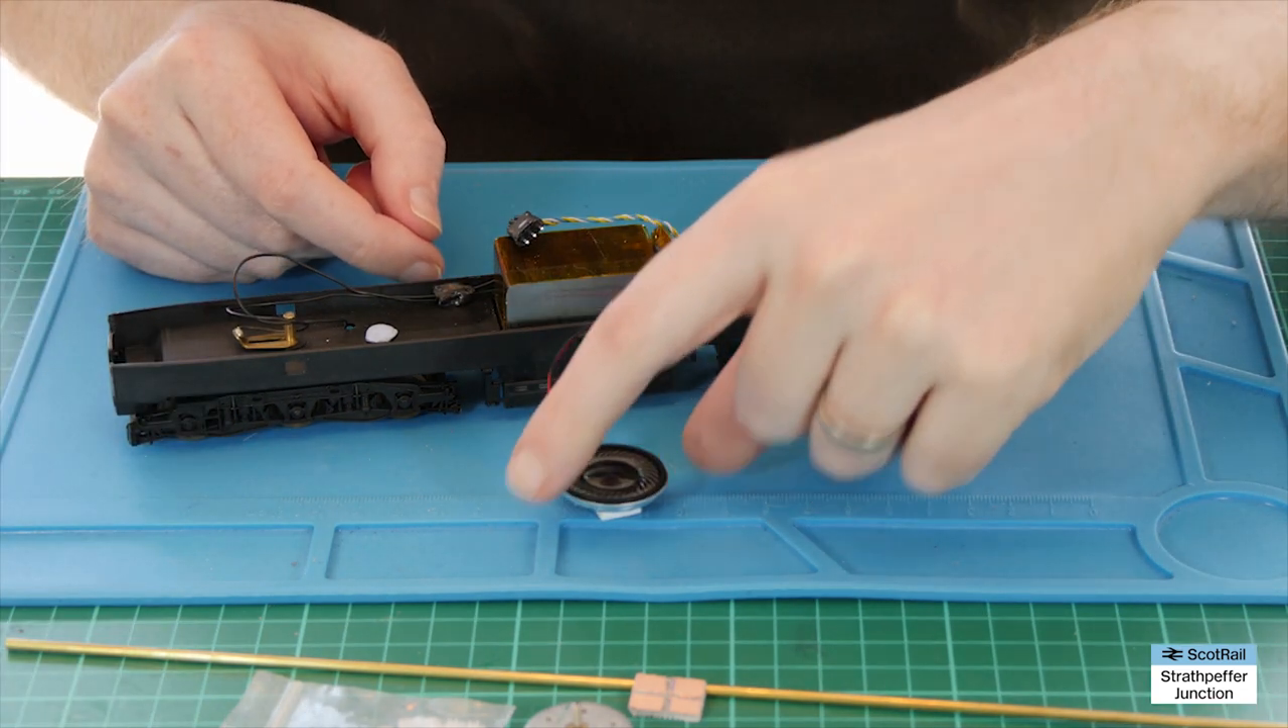Okay so that's the body off now.